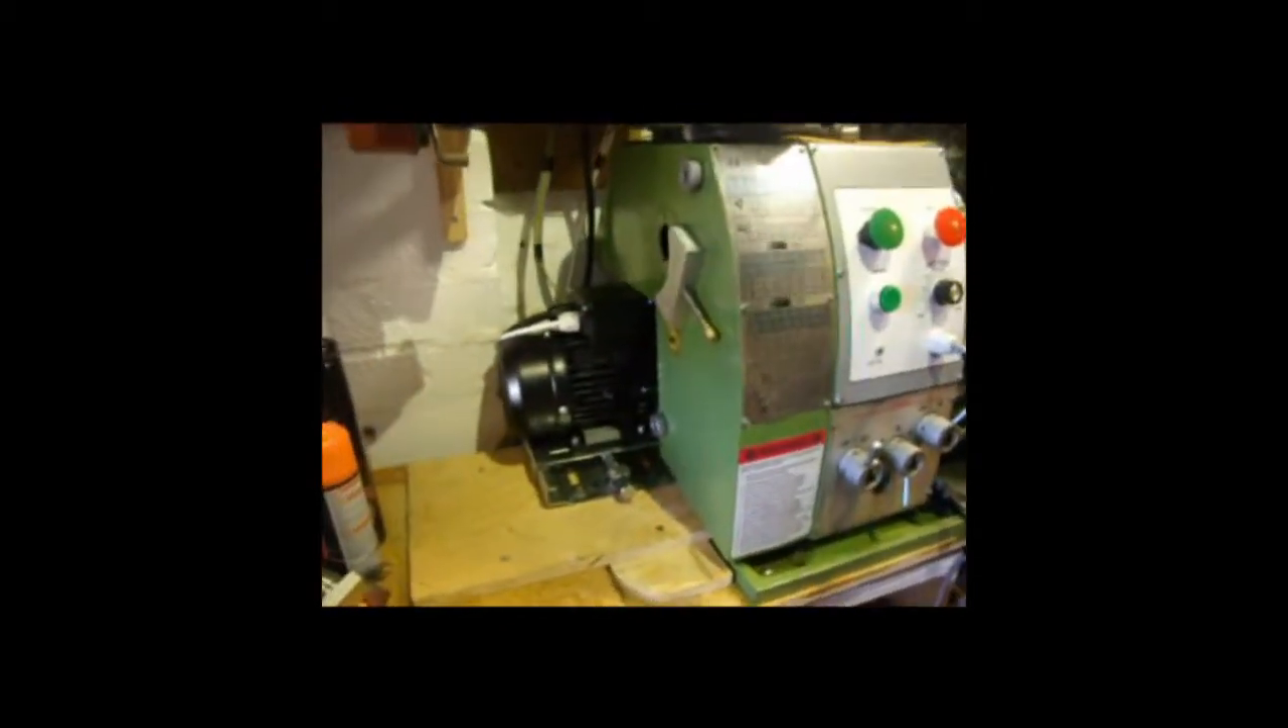The motor now is sticking out here.